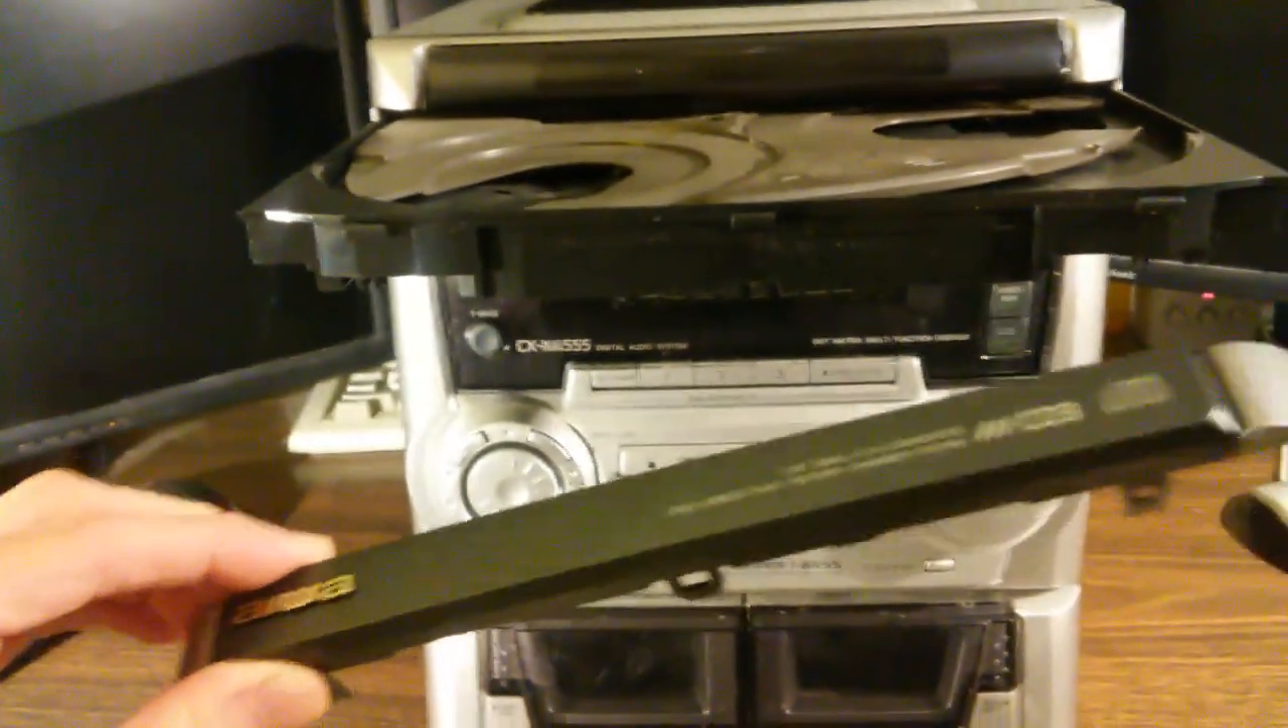Okay, this is the plastic piece we're talking about, which has been freed from the CD.